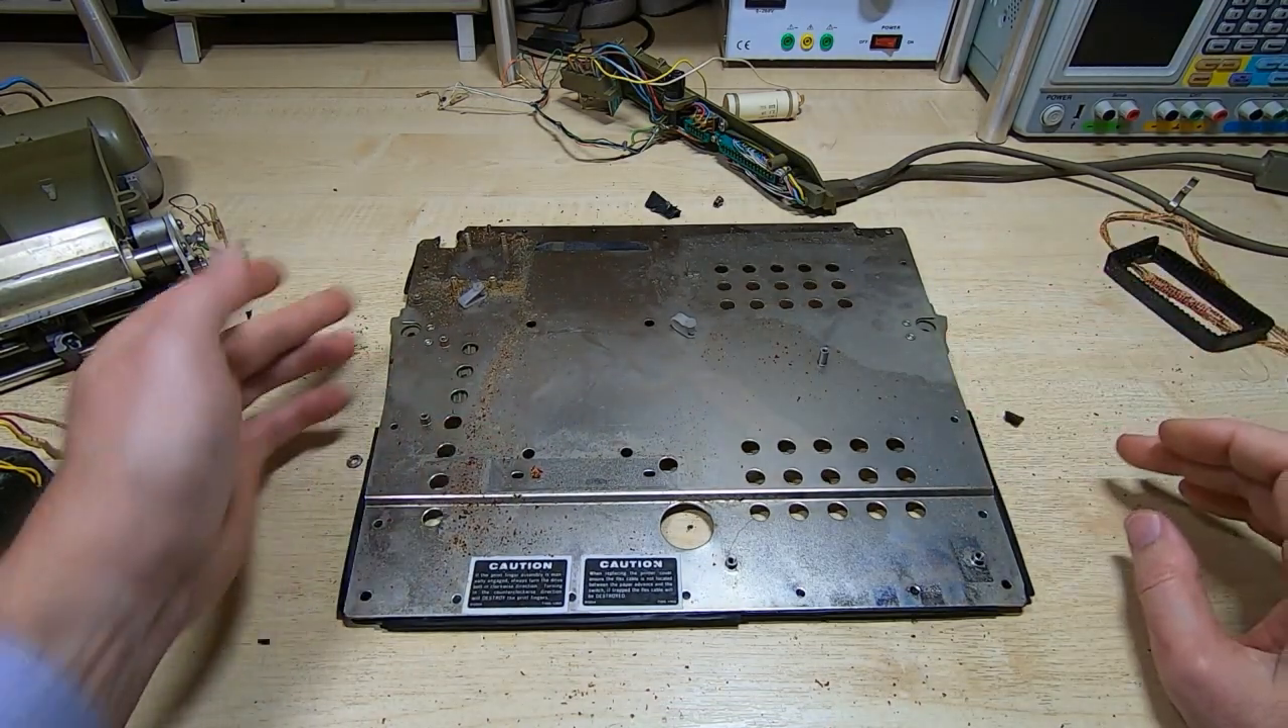Okay so that's um the unit stripped down.